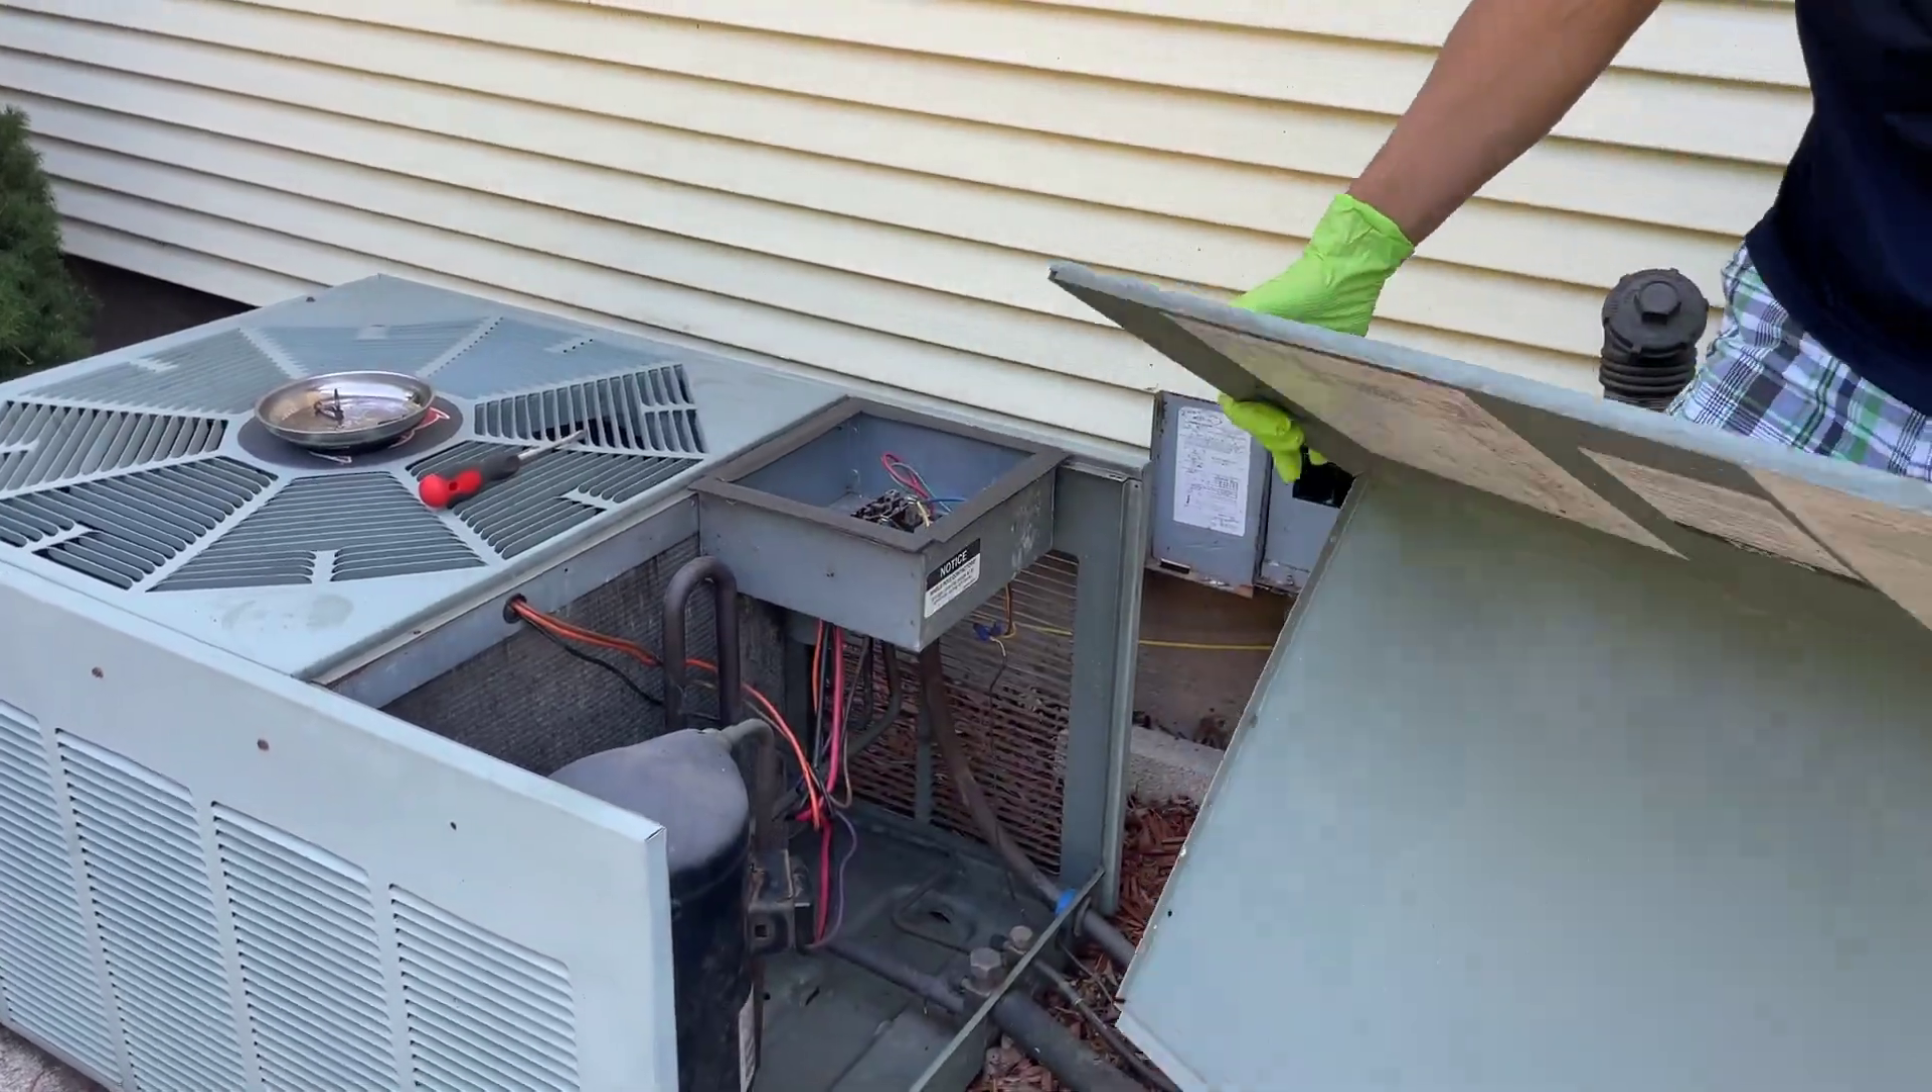So, now we have access to the inside of our AC unit.